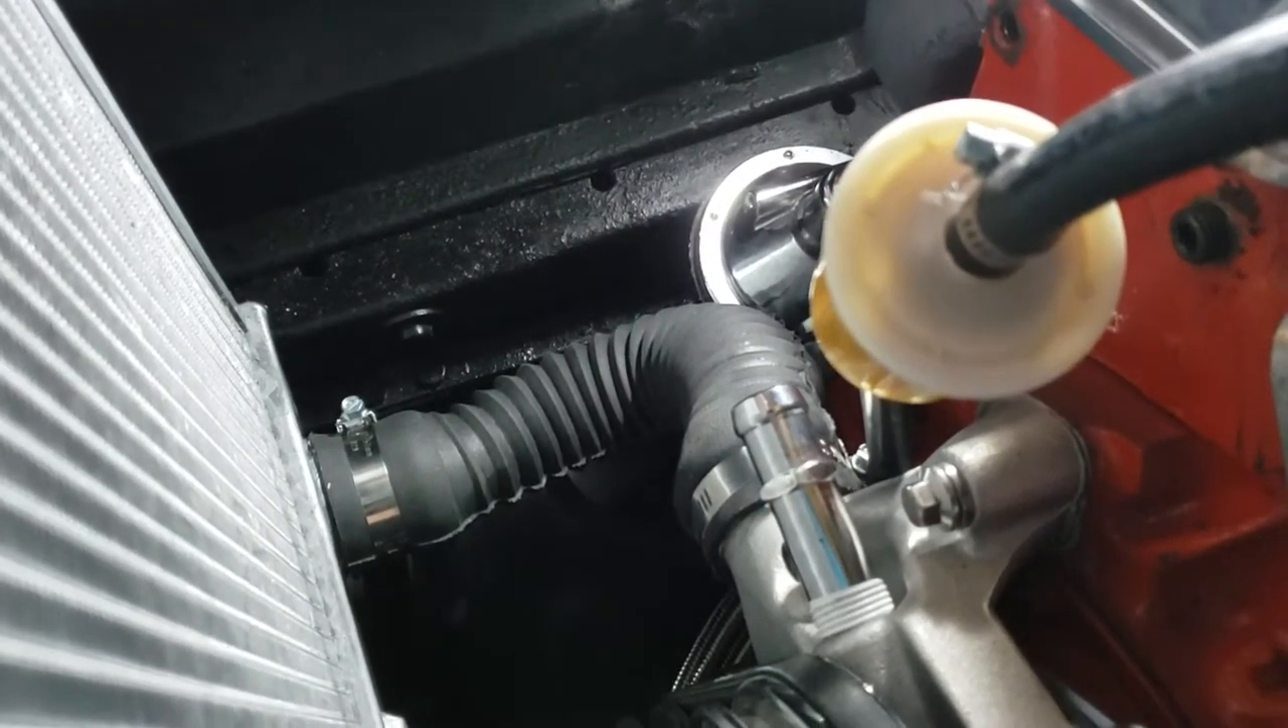I got the lower radiator hose put in there.